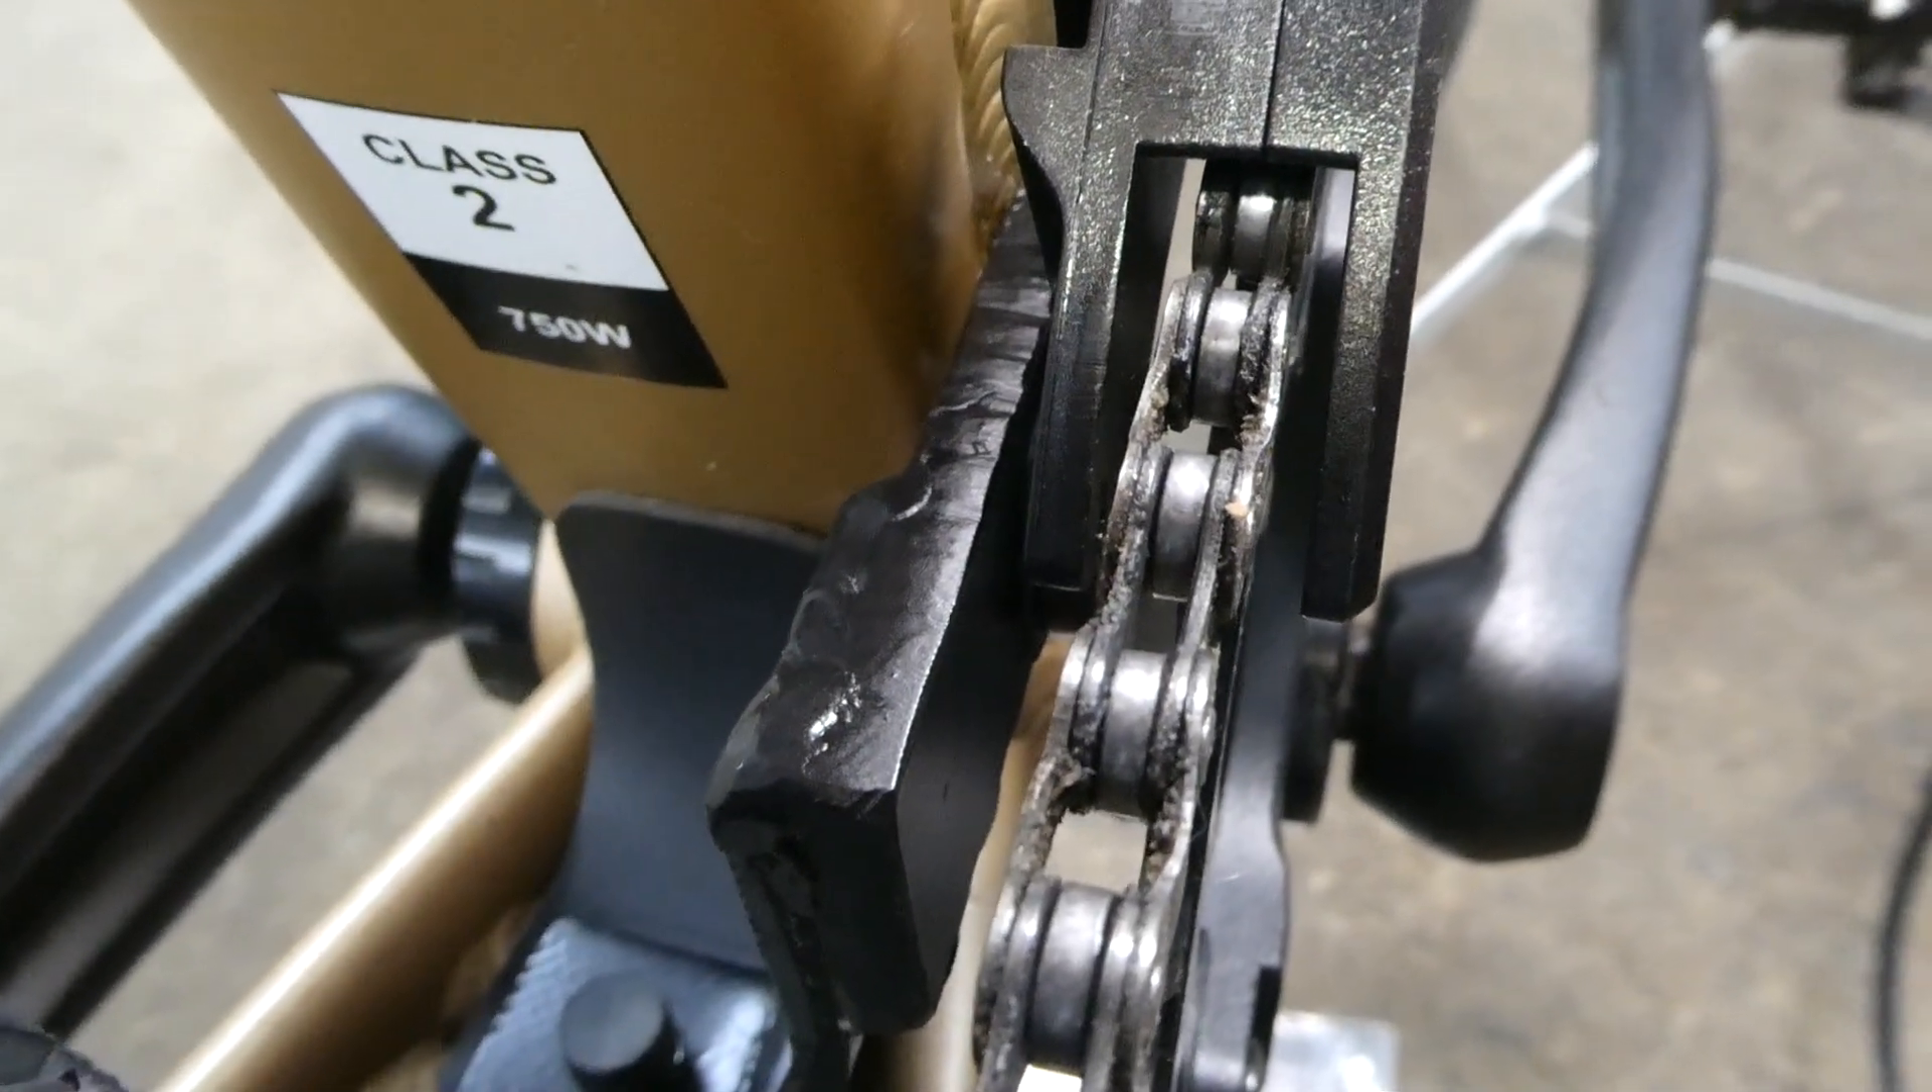And if you look right there you can see that the chain is still right in the middle of the guide.